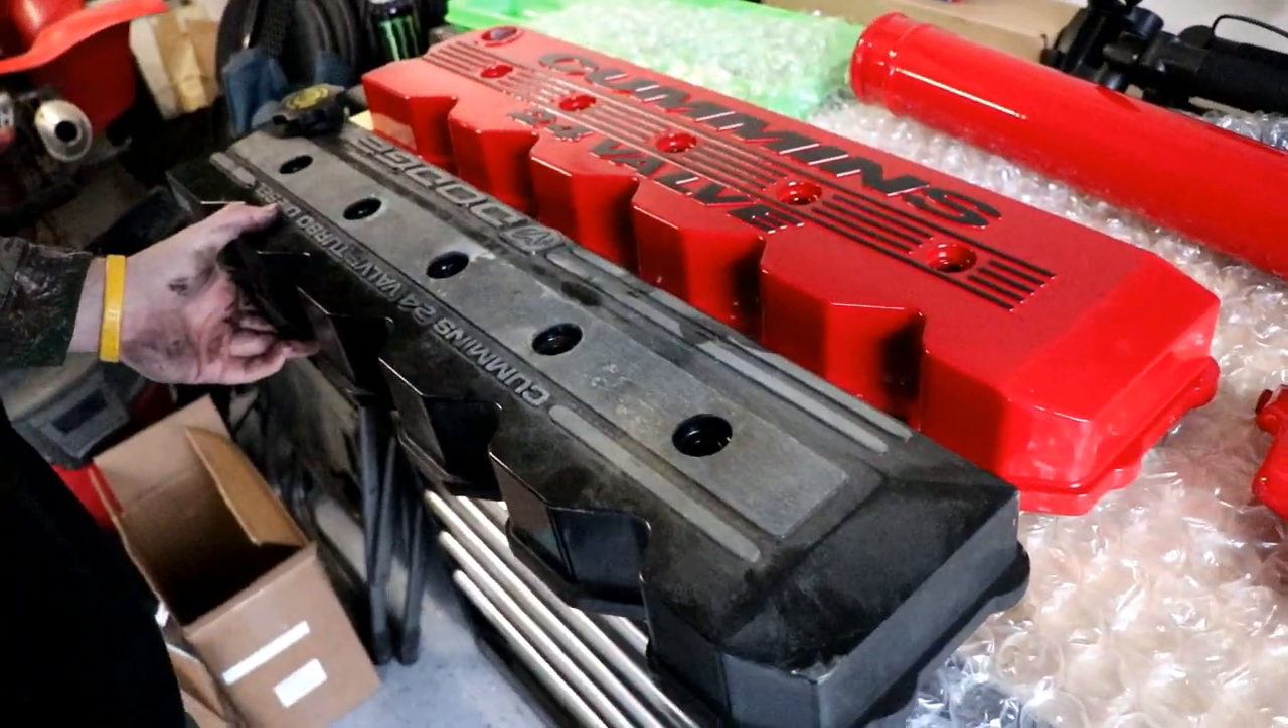We just got the old valve cover off.